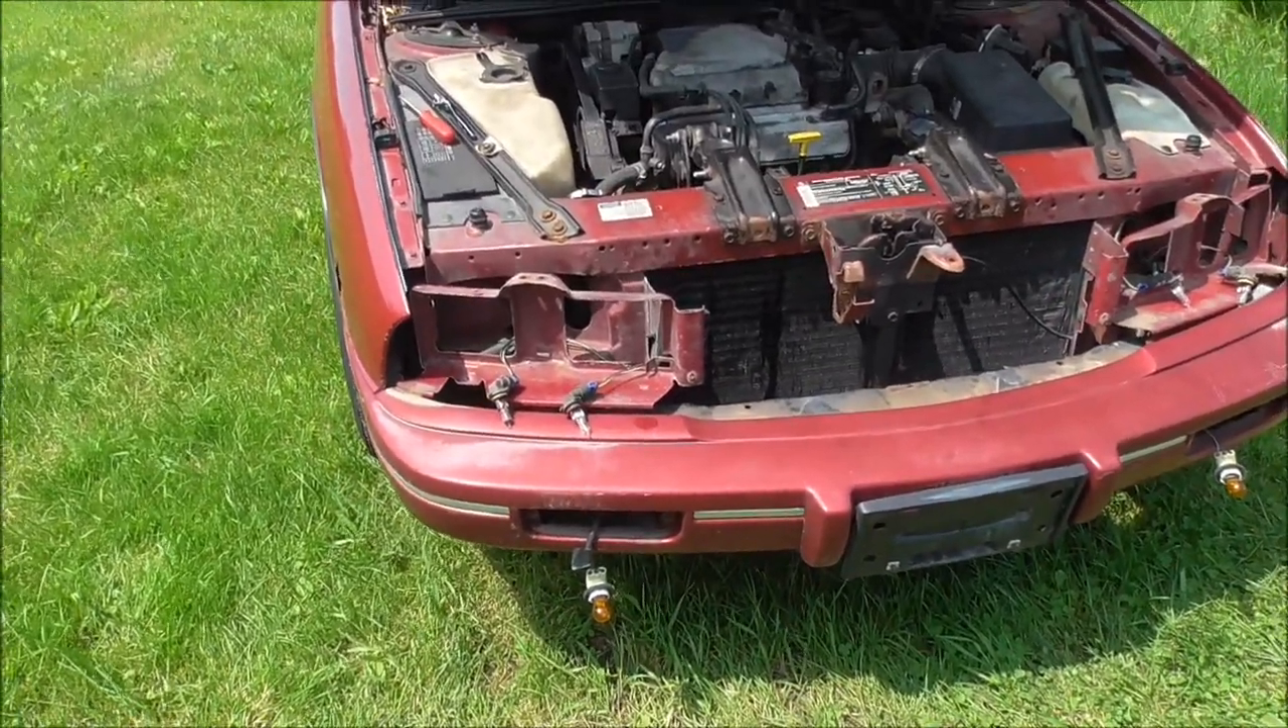Now, I have both headlights out. And the turn signals too.